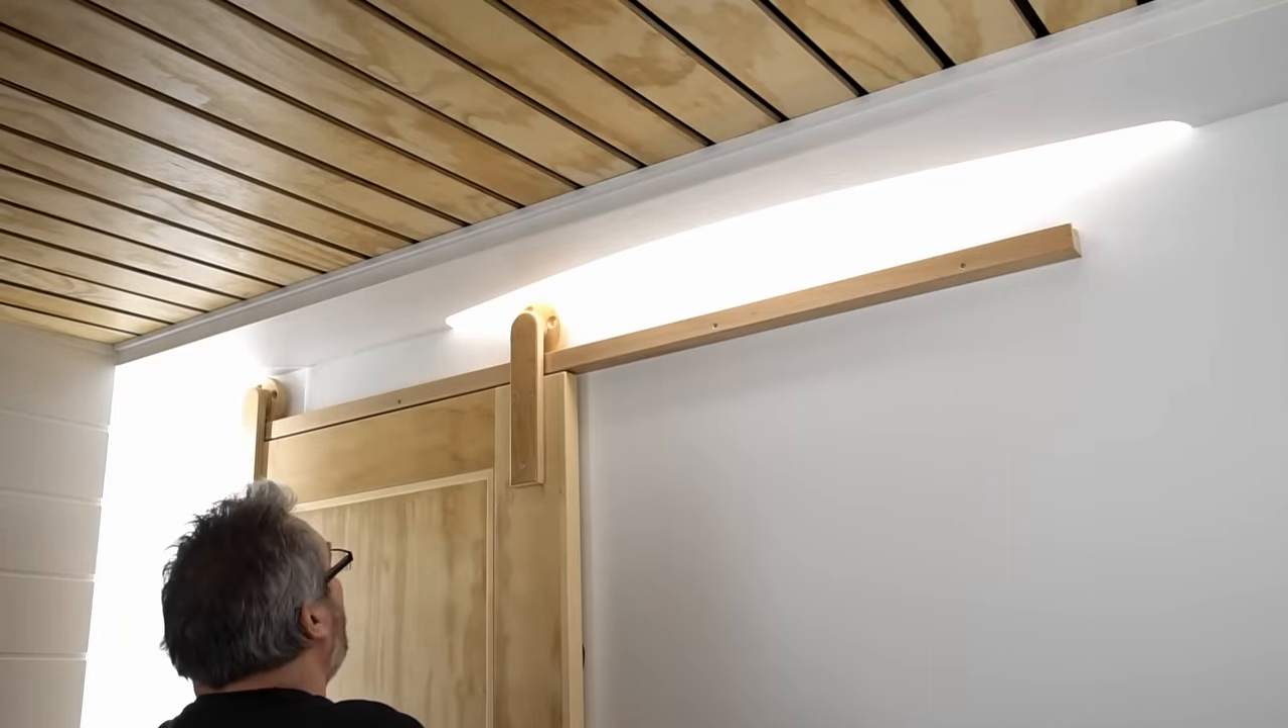Okay, so with both hangers installed, I can try it out and see how it rolls.